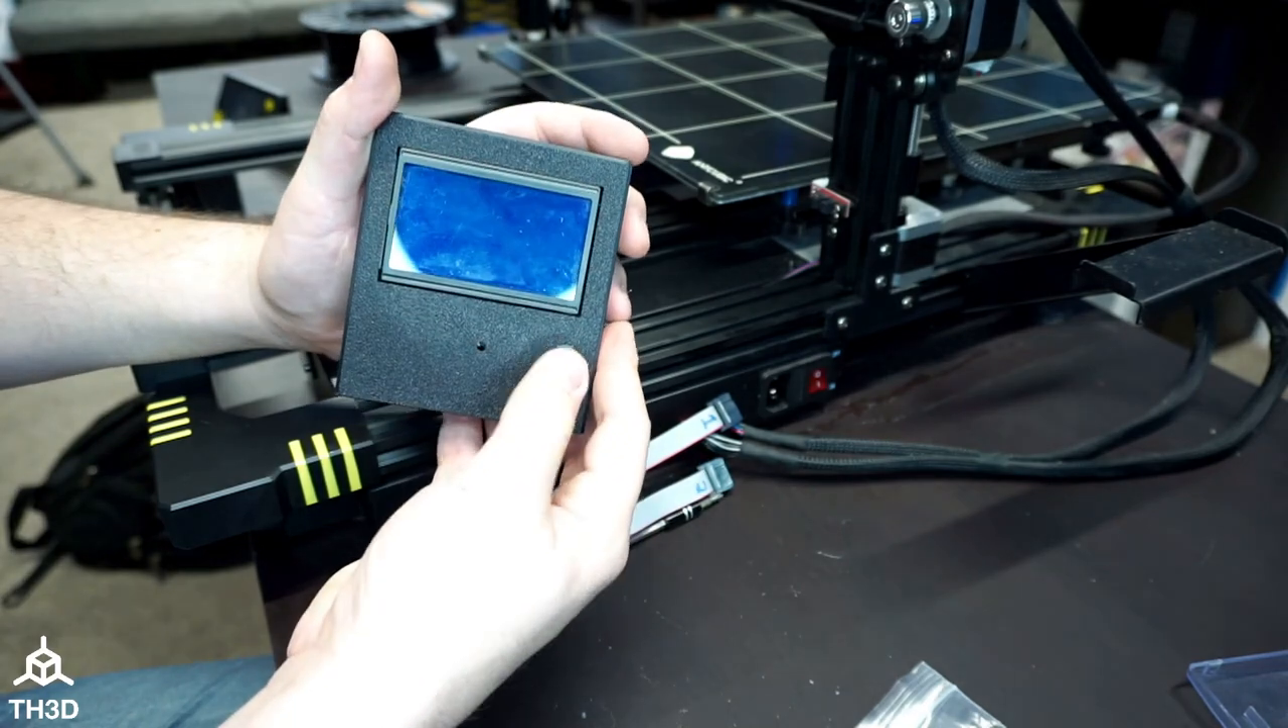So as you can see here, the screen's in the housing.